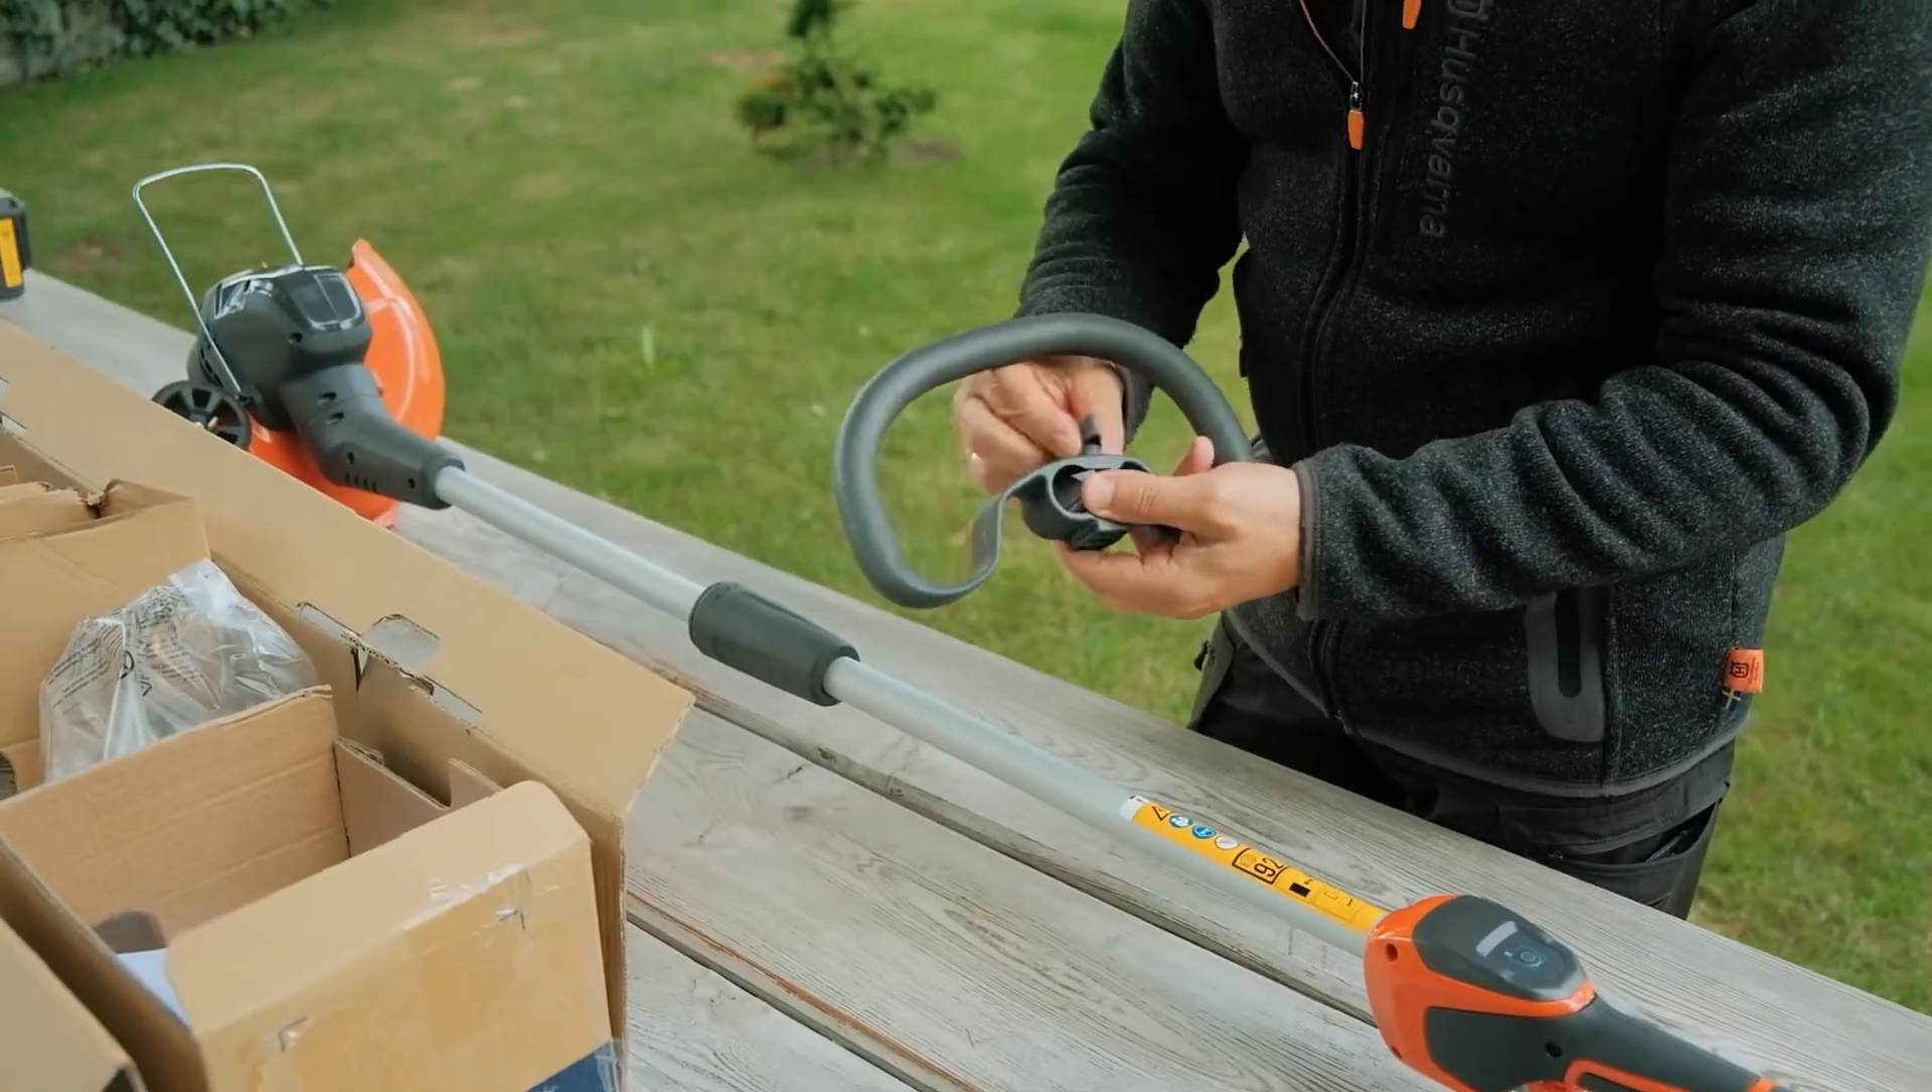Dwie części wału są złożone i maszyna niemal gotowa do użycia. Niemal, bo pozostał jeszcze montaż ostatniego elementu, czyli uchwytu przedniego.